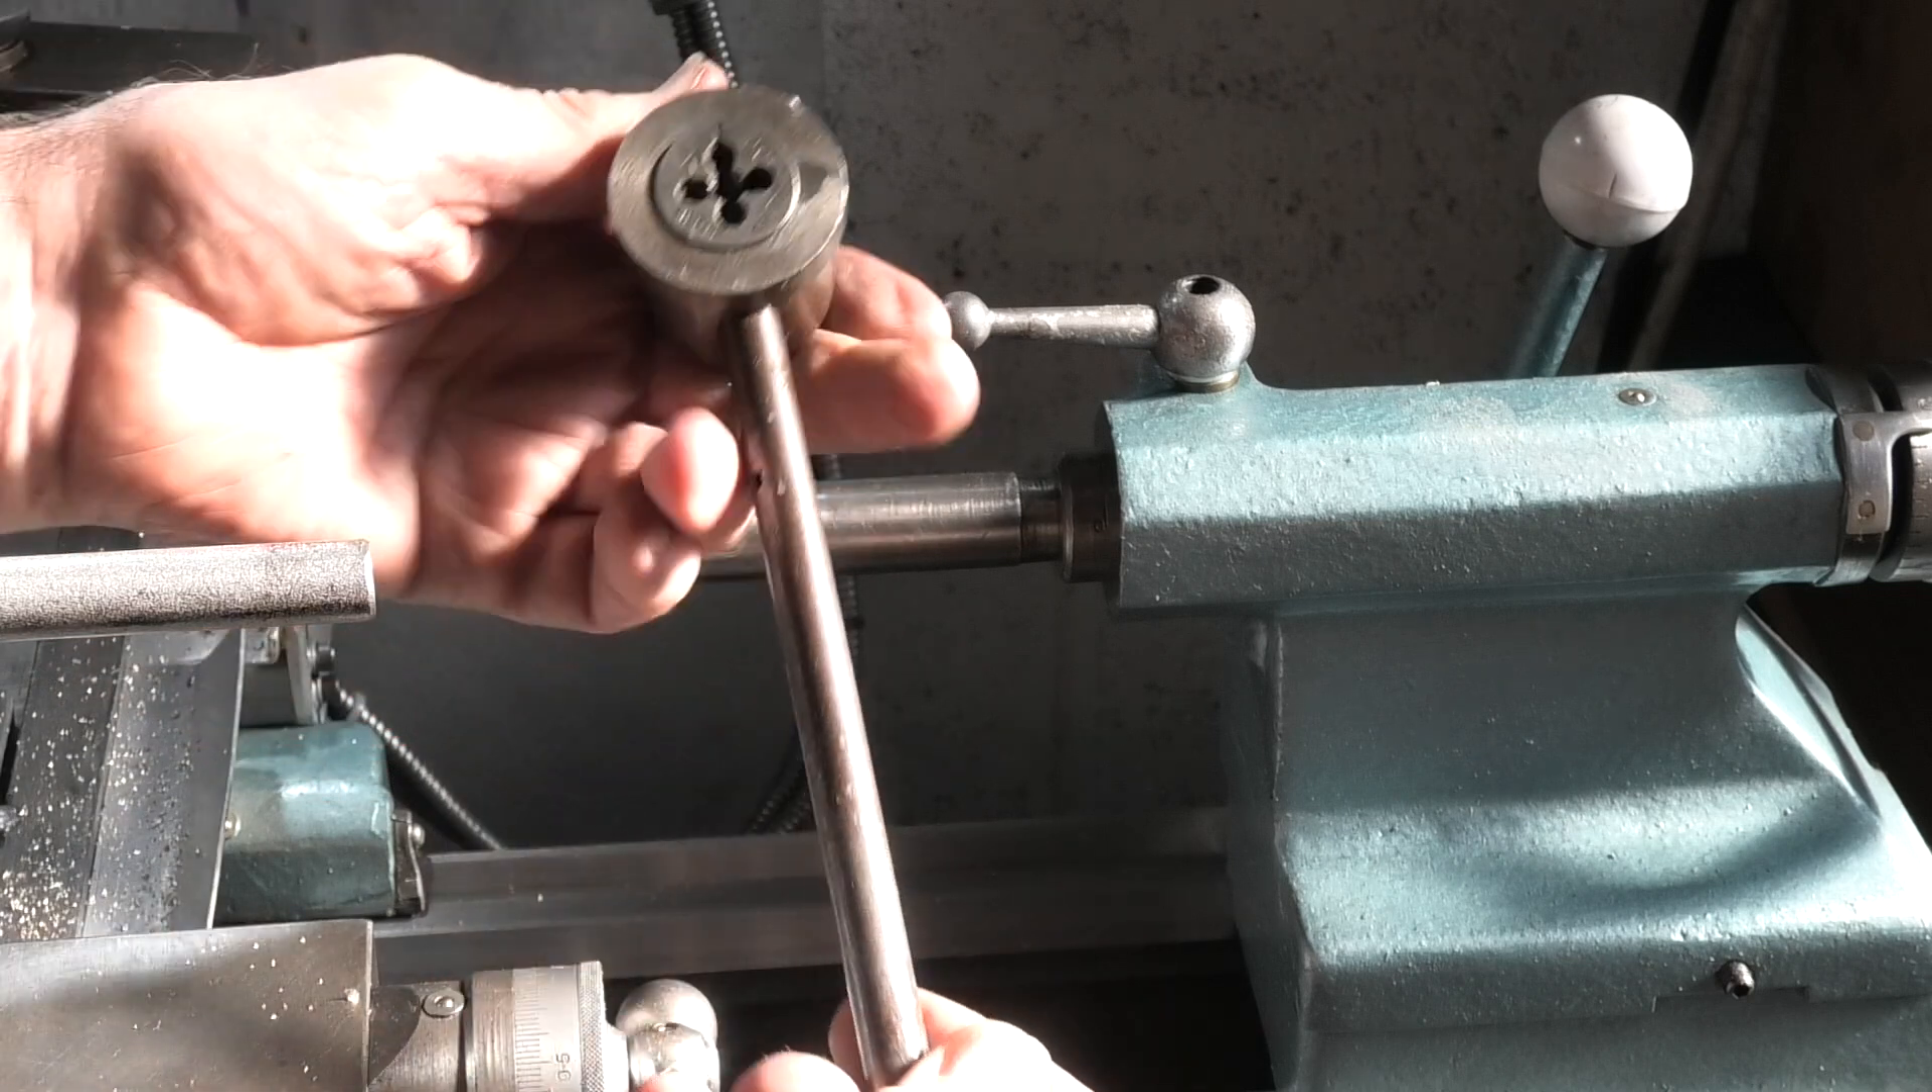I've already fitted a quarter inch width die.